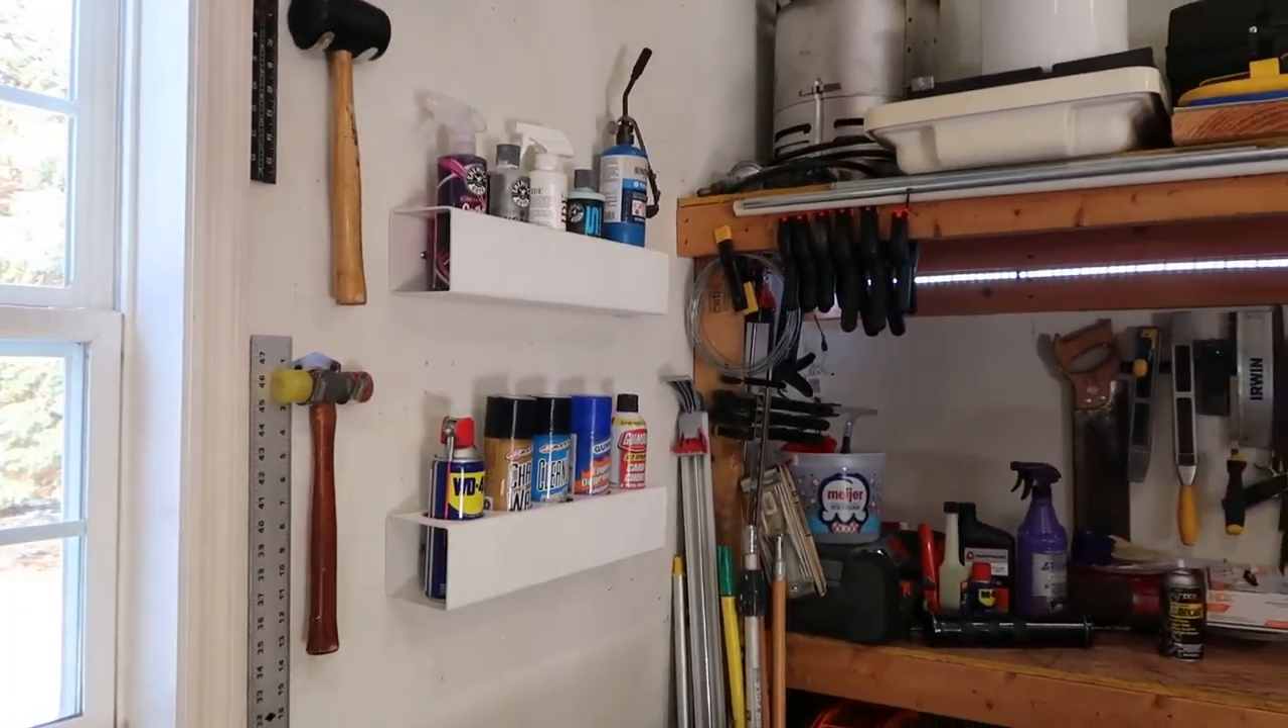Okay I got the bottle rack installed.